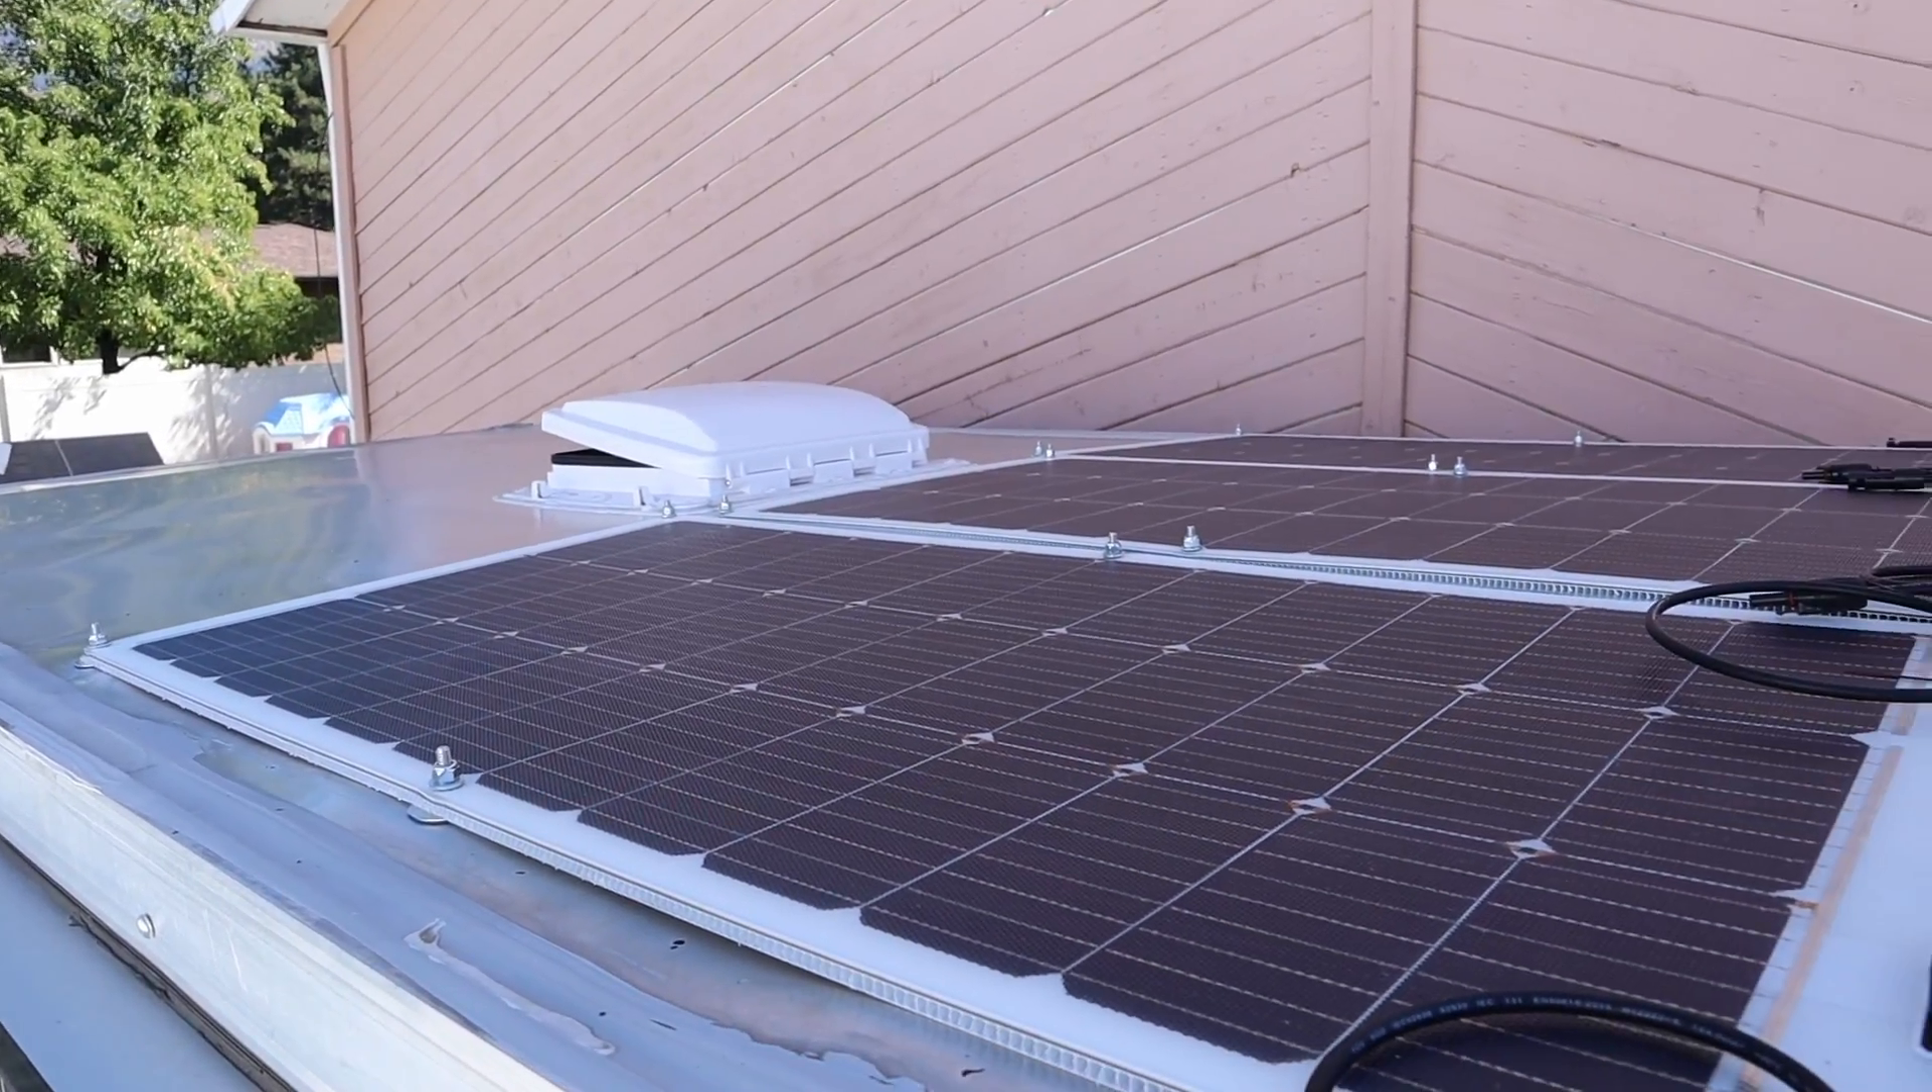I'm going to start with the middle one and then I'm going to add on the two secondary panels so they're not in the way. Okay guys all the solar panels are installed that process was not bad at all.